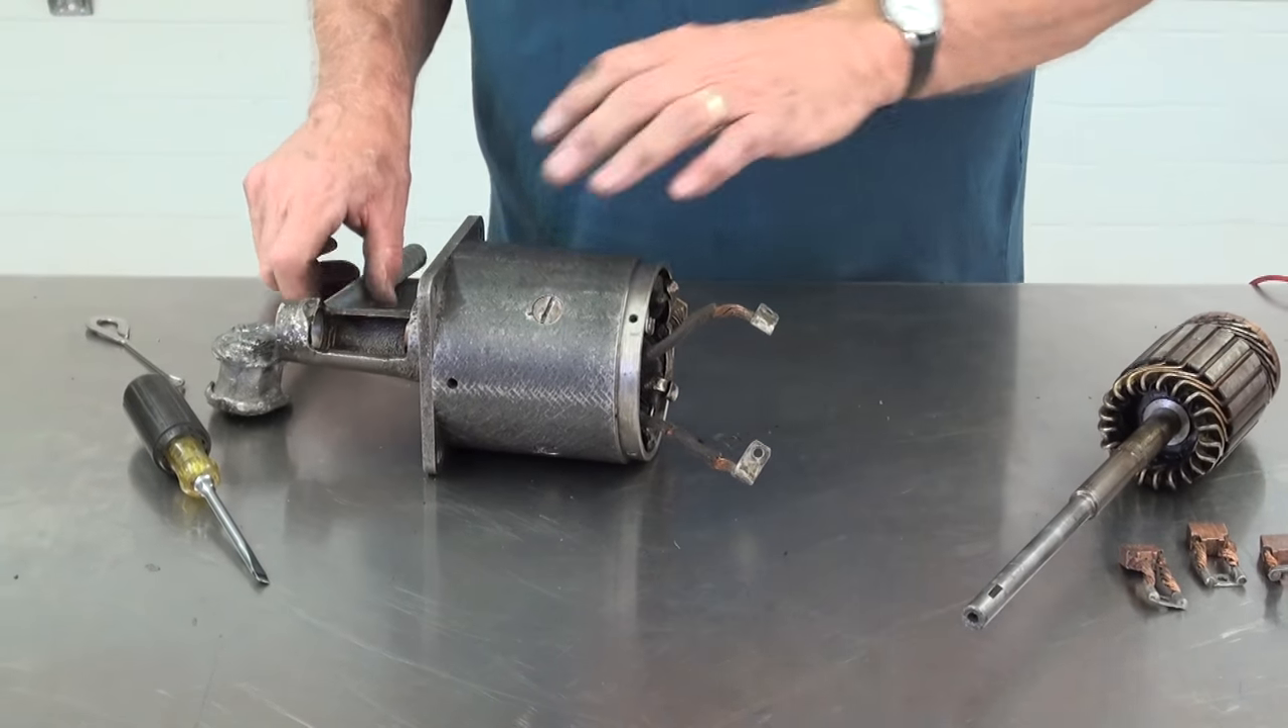Now we've got the armature out.